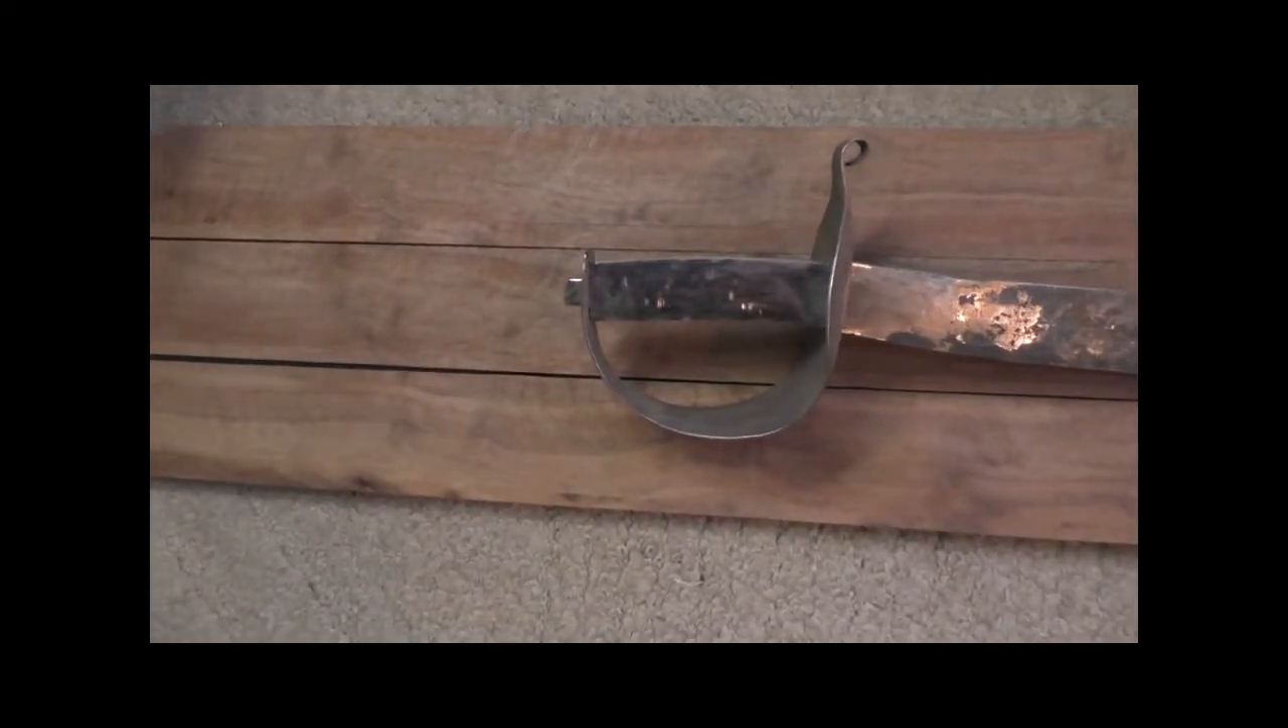Got the hand guard fitted to my cutlass now.